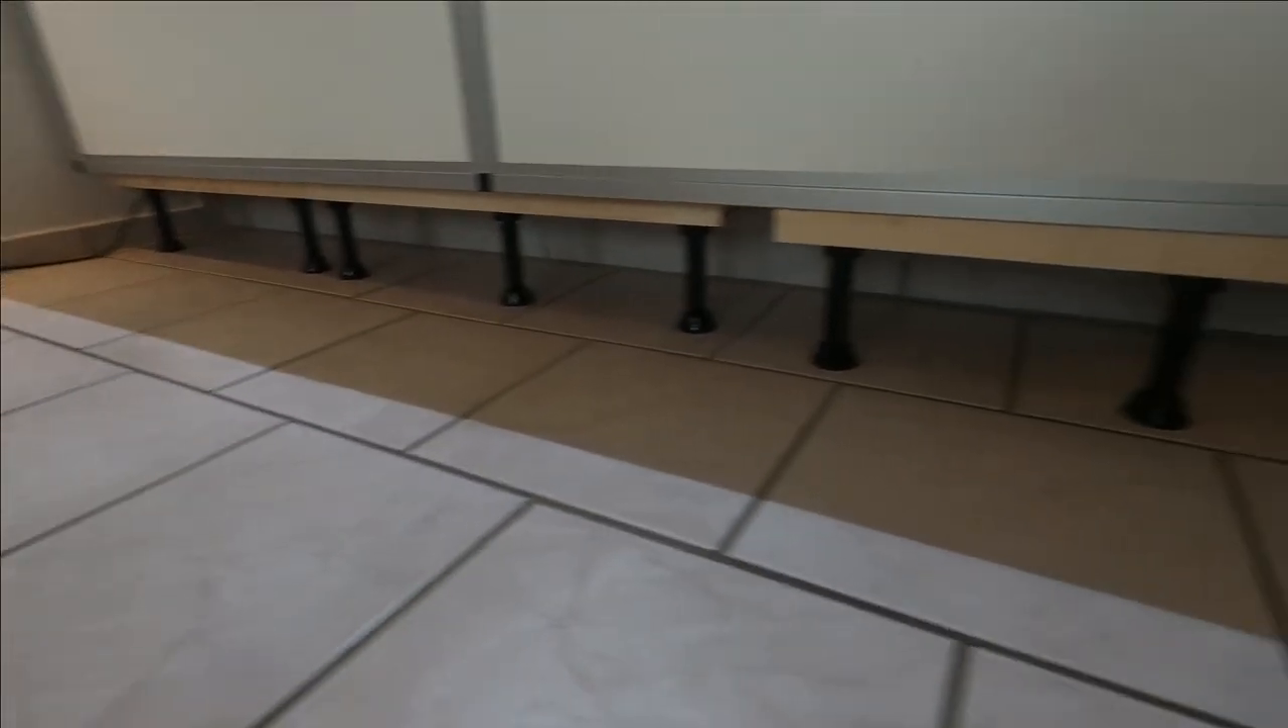So die Platten da drunter sind drin, die Verstellfüße stehen drunter.